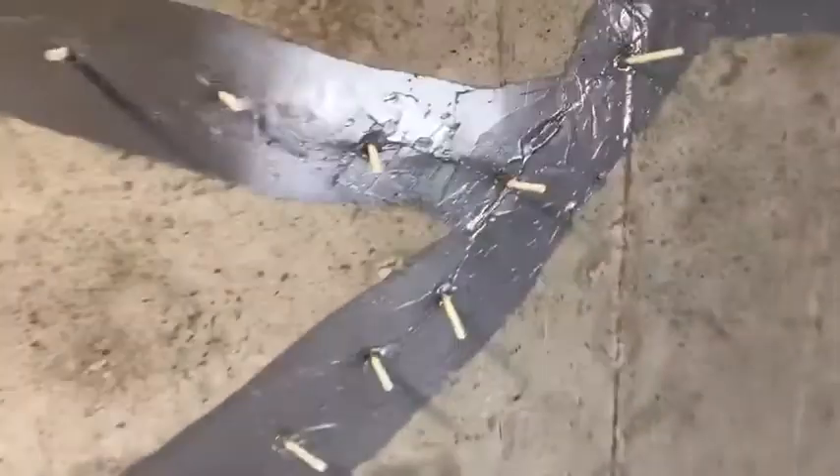As you can see here yesterday, we got all the ports embedded in the cracks in the foundation wall here inside the garage.